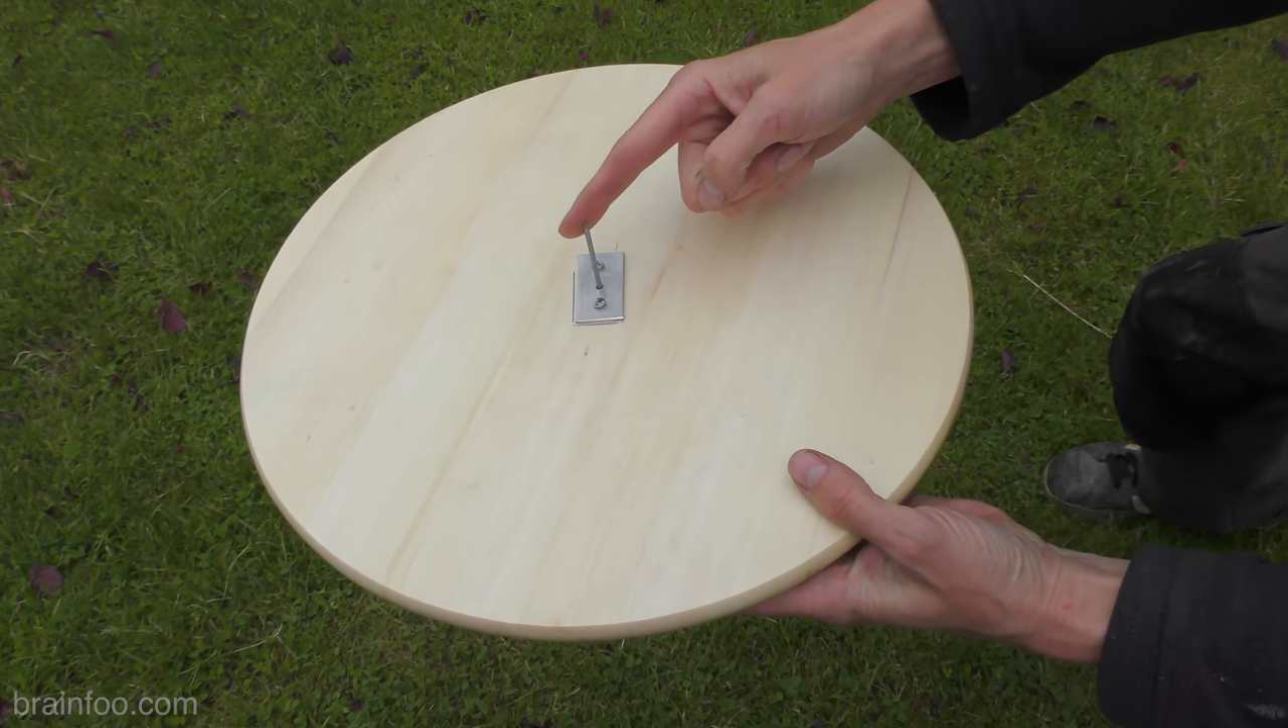Here I've screwed an aluminium plate that clamps a 2 inch nail dead centre in the middle of this wooden cake turntable.